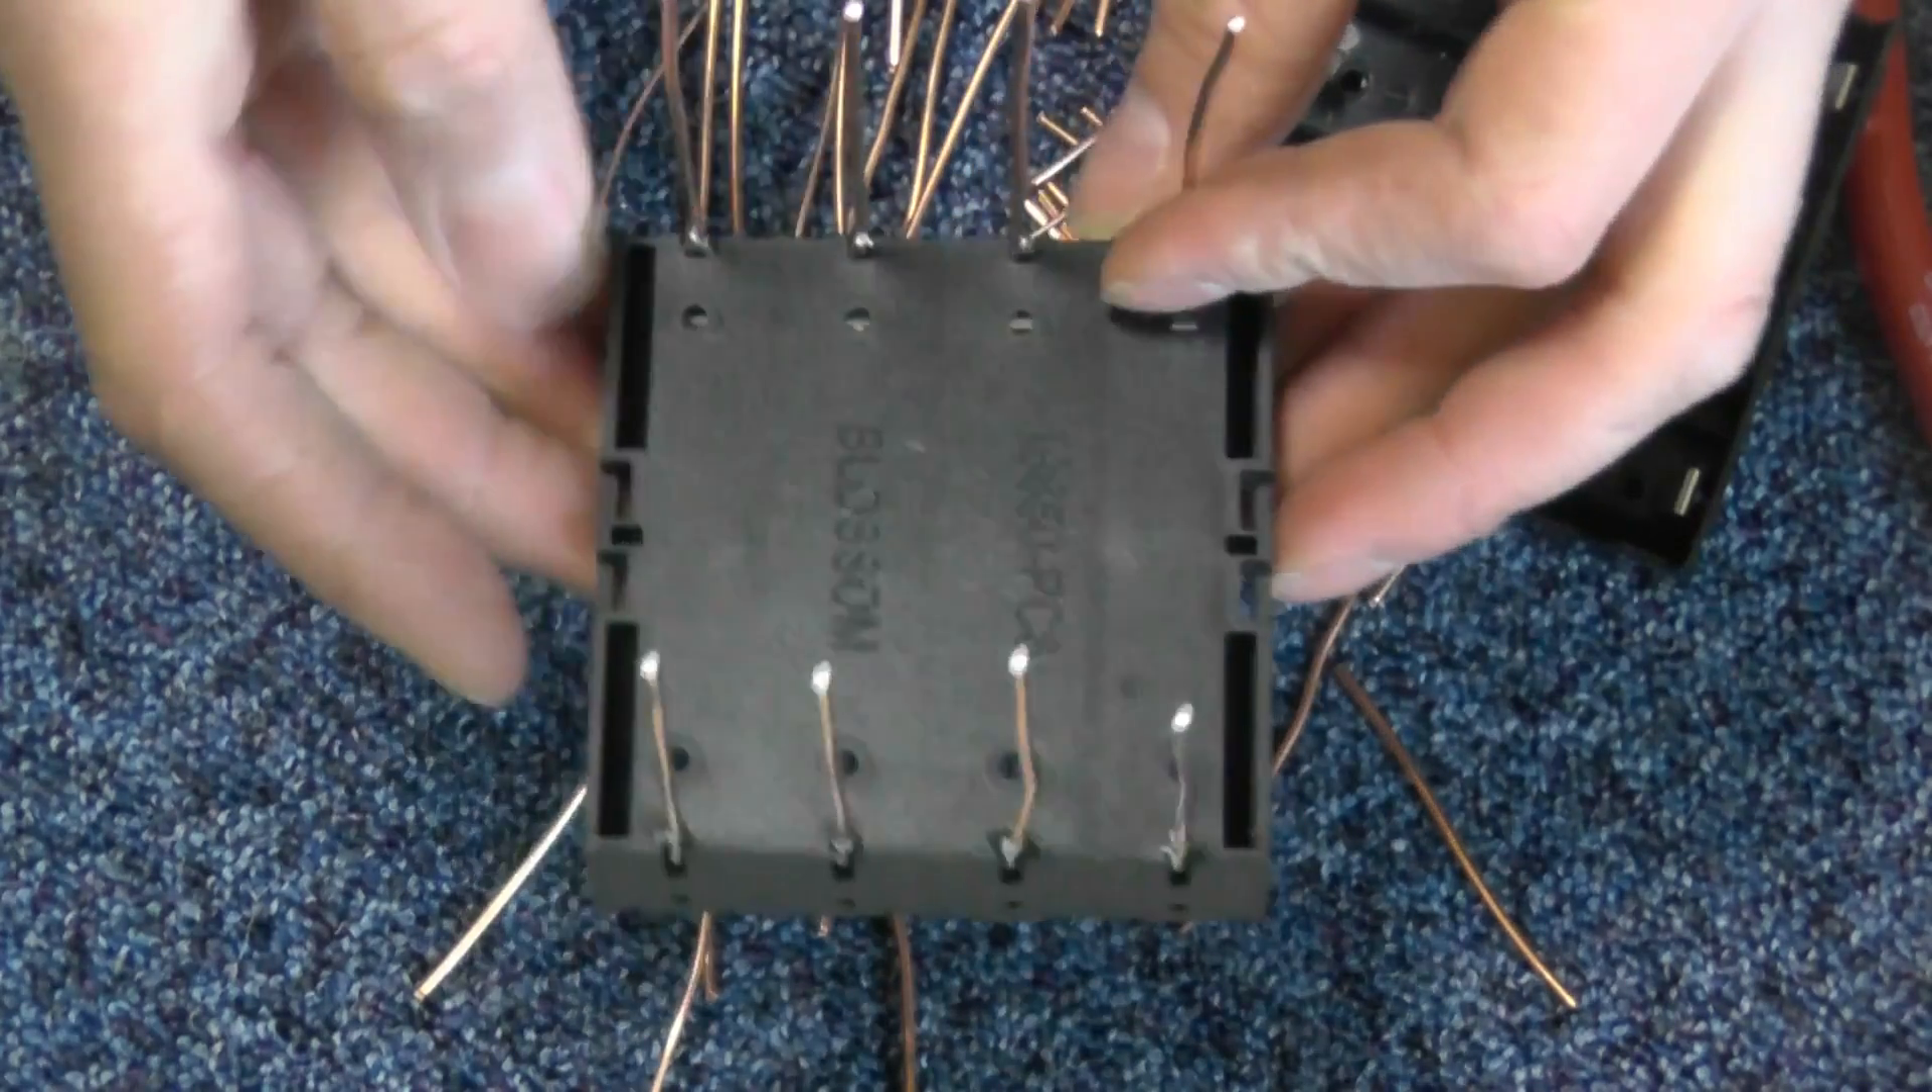I have soldered sort of two and a half inch maybe legs onto each pin some are straighter than others.